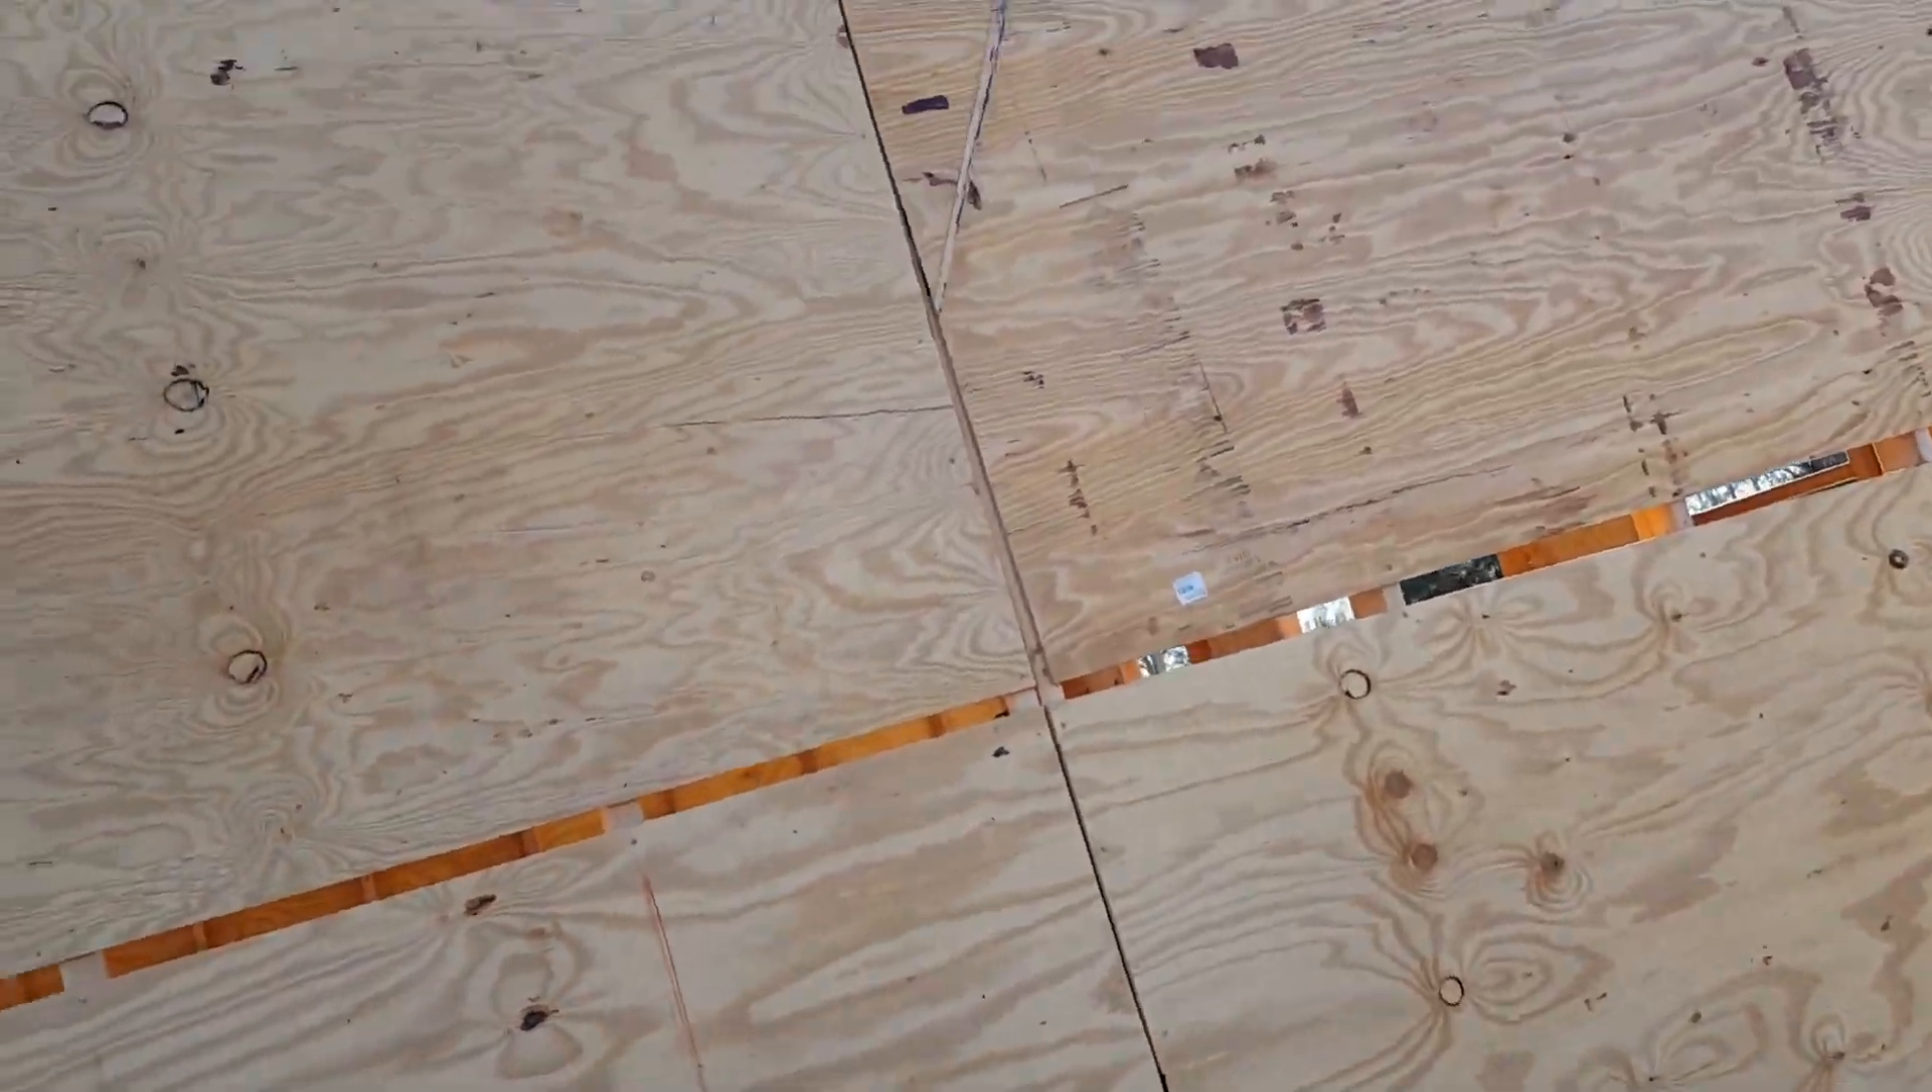I still have to use another piece of wood to cover that long strip right there.